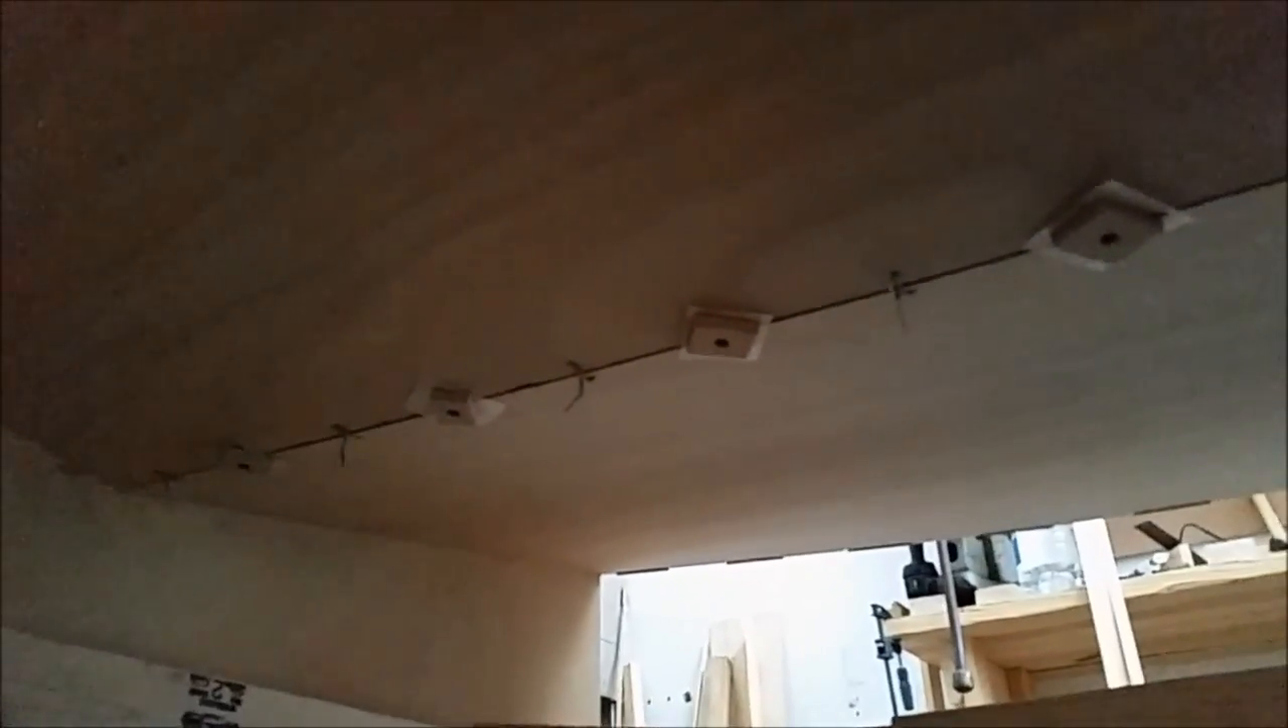You can see I've left my wire ties still in place.